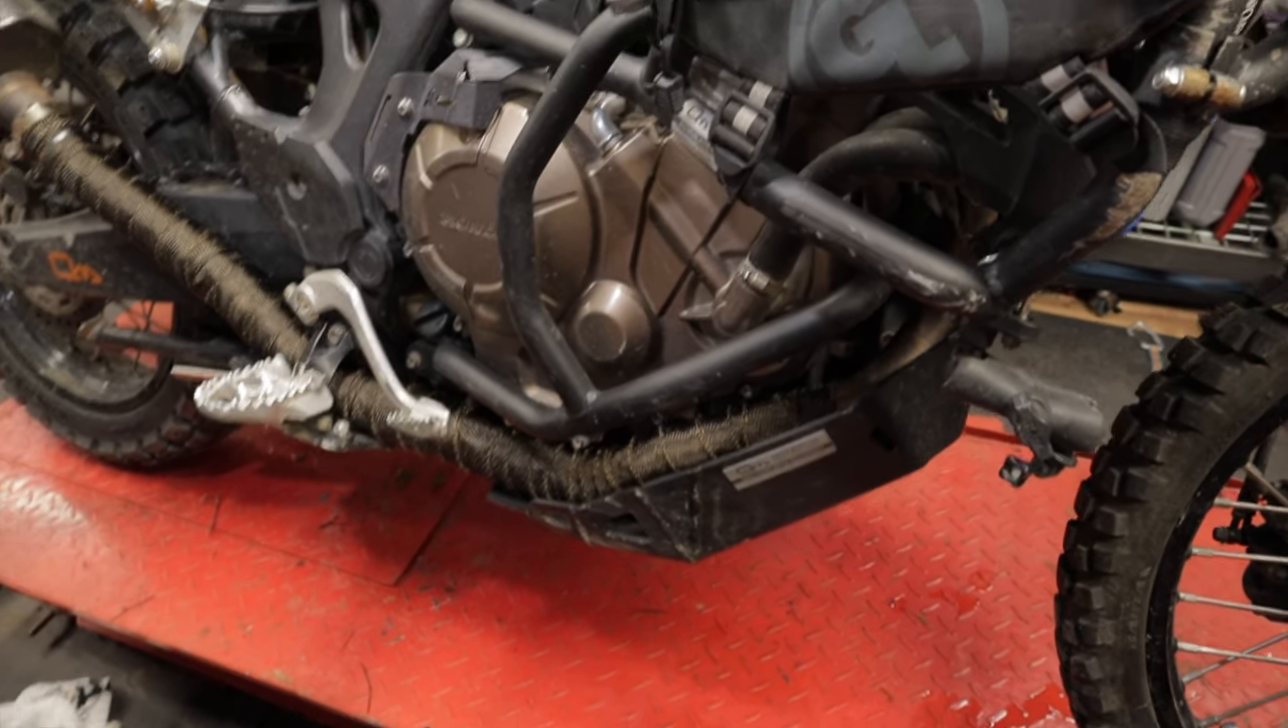All righty so got the outback skid plate back on and the camel brace for the foot peg as well as a foot peg everything is all buttoned up and tight.